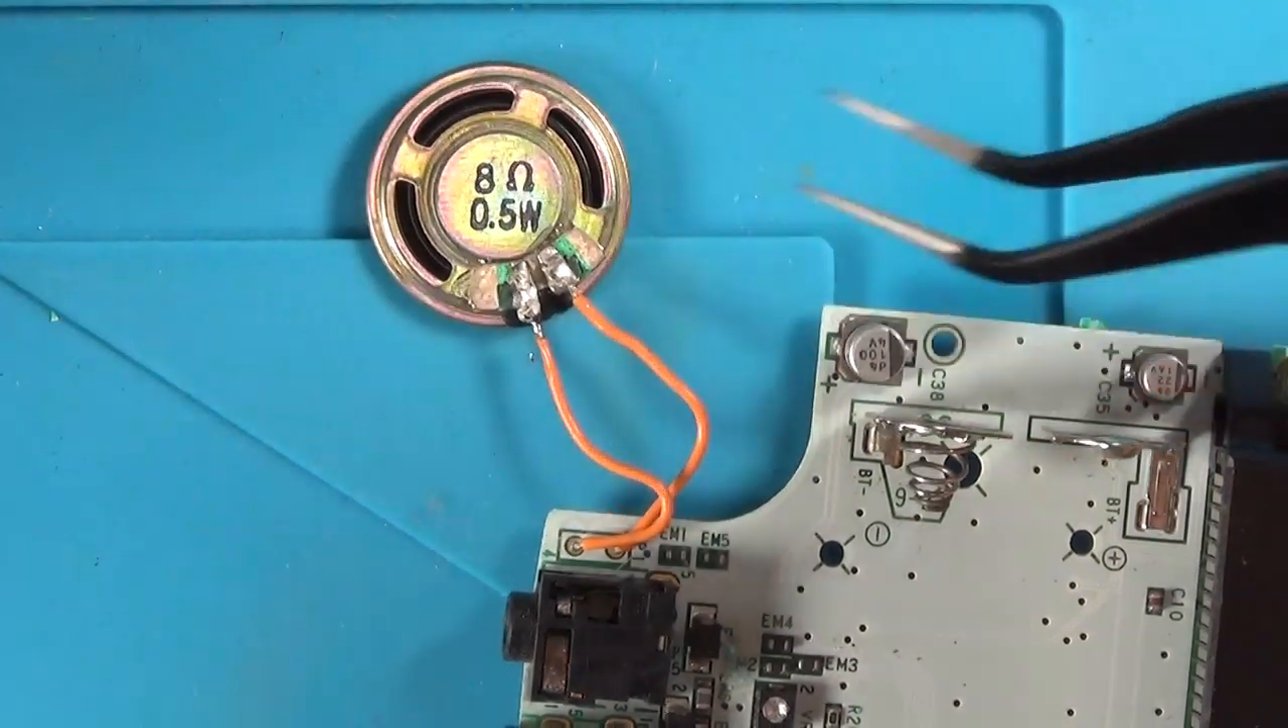And there we go. Our two wires are in. Our speaker should be good to go.